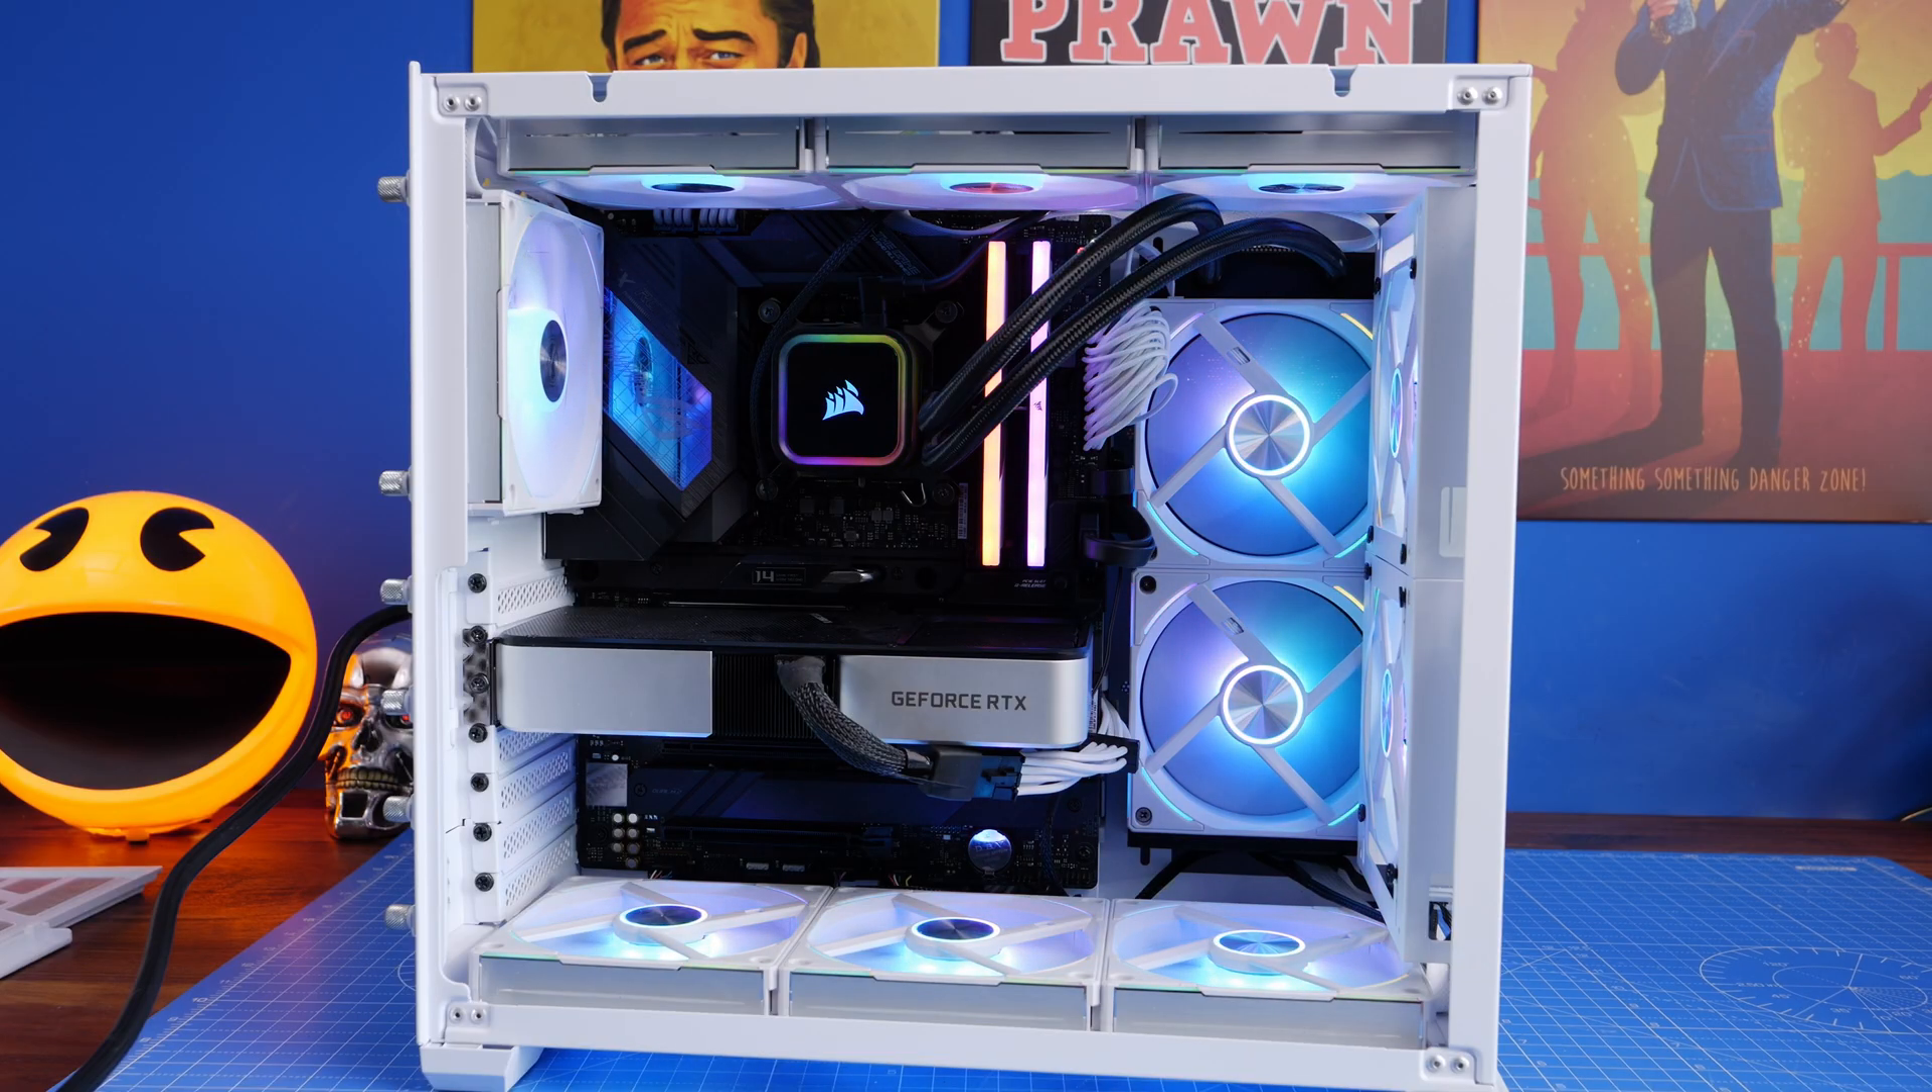I've now got intake fans on the bottom and those front fans are now sorted out so there's now more room.